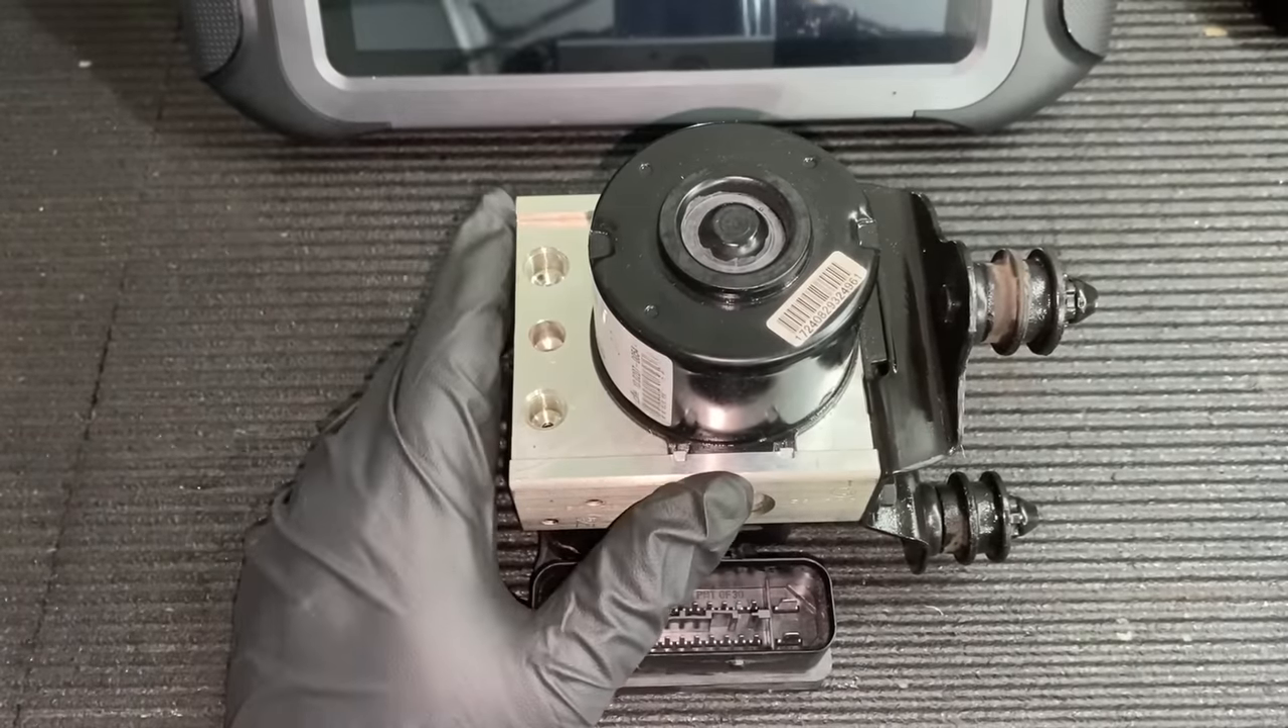All right guys so i managed to get the abs module and pump assembly out of the vehicle.